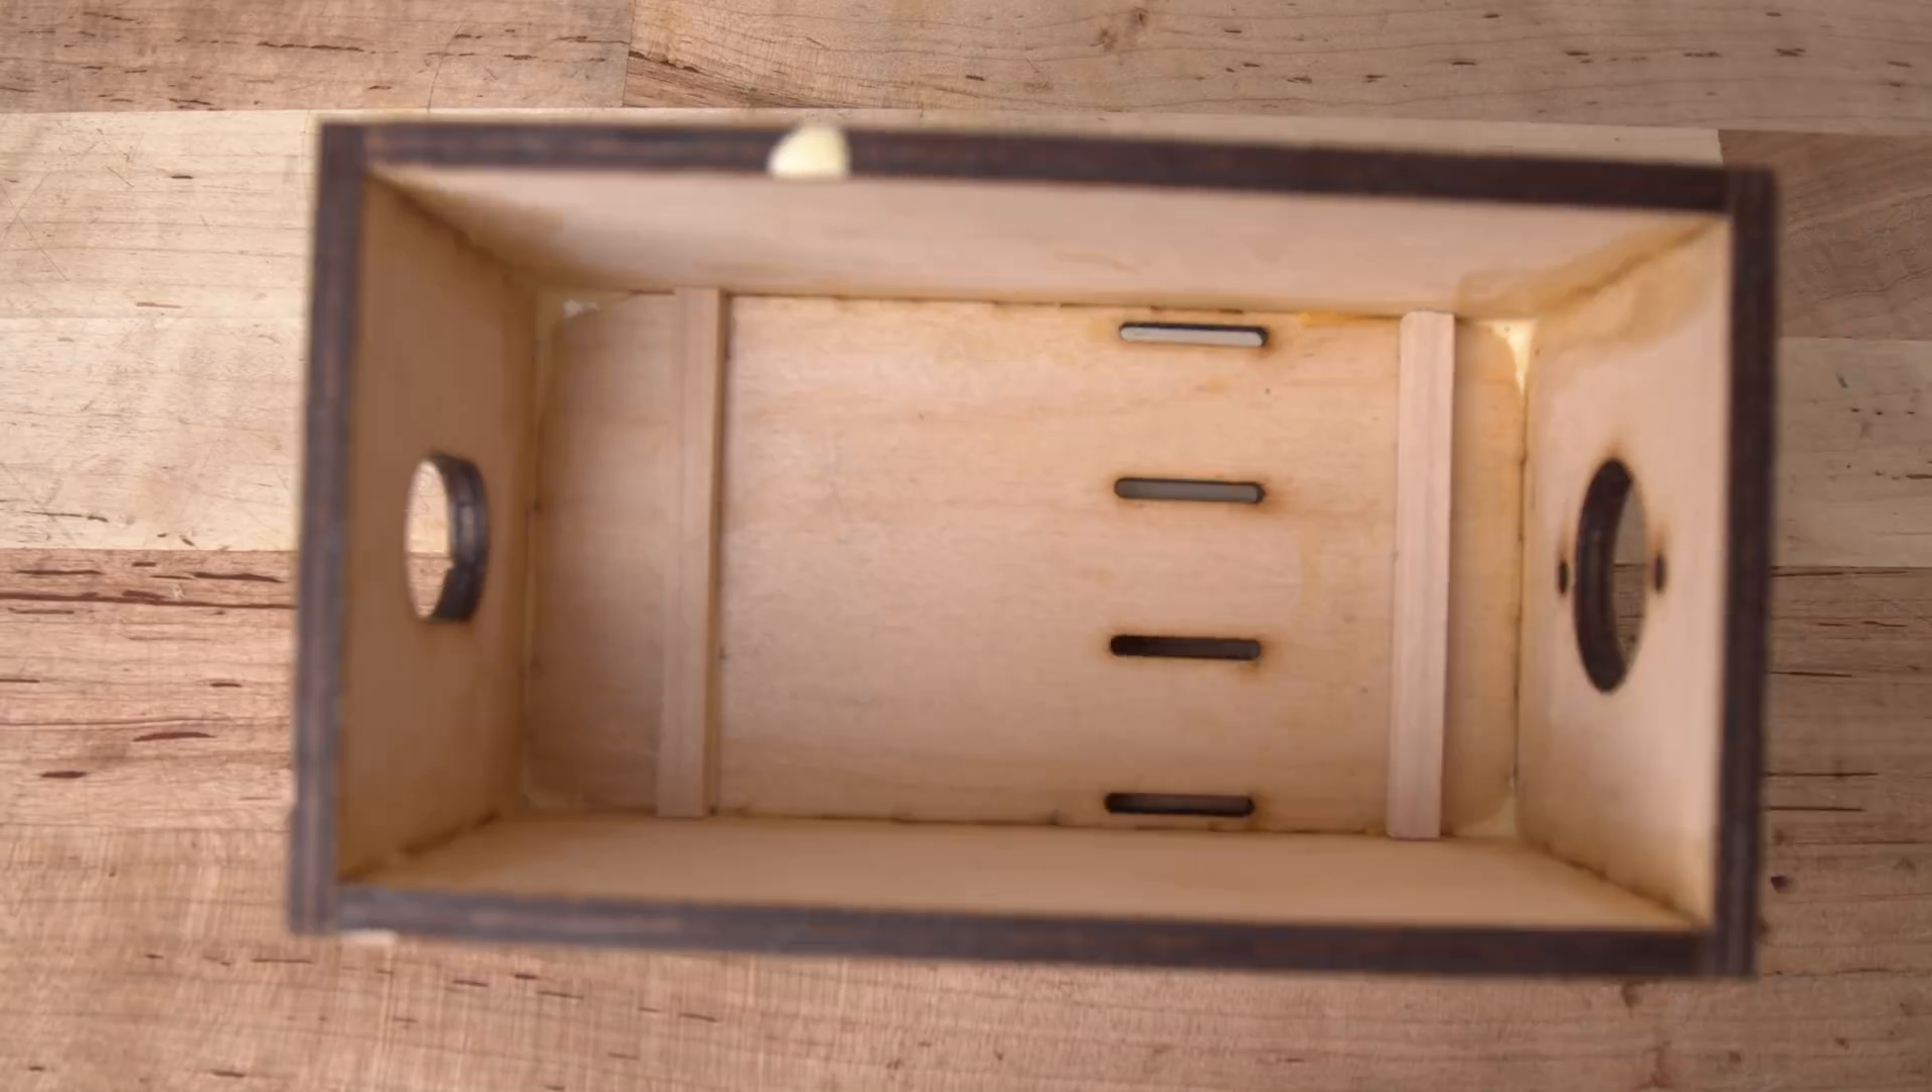I also cut some ribs from a square dowel, and glued them inside the case to provide a locating feature for the battery packs I would be installing.